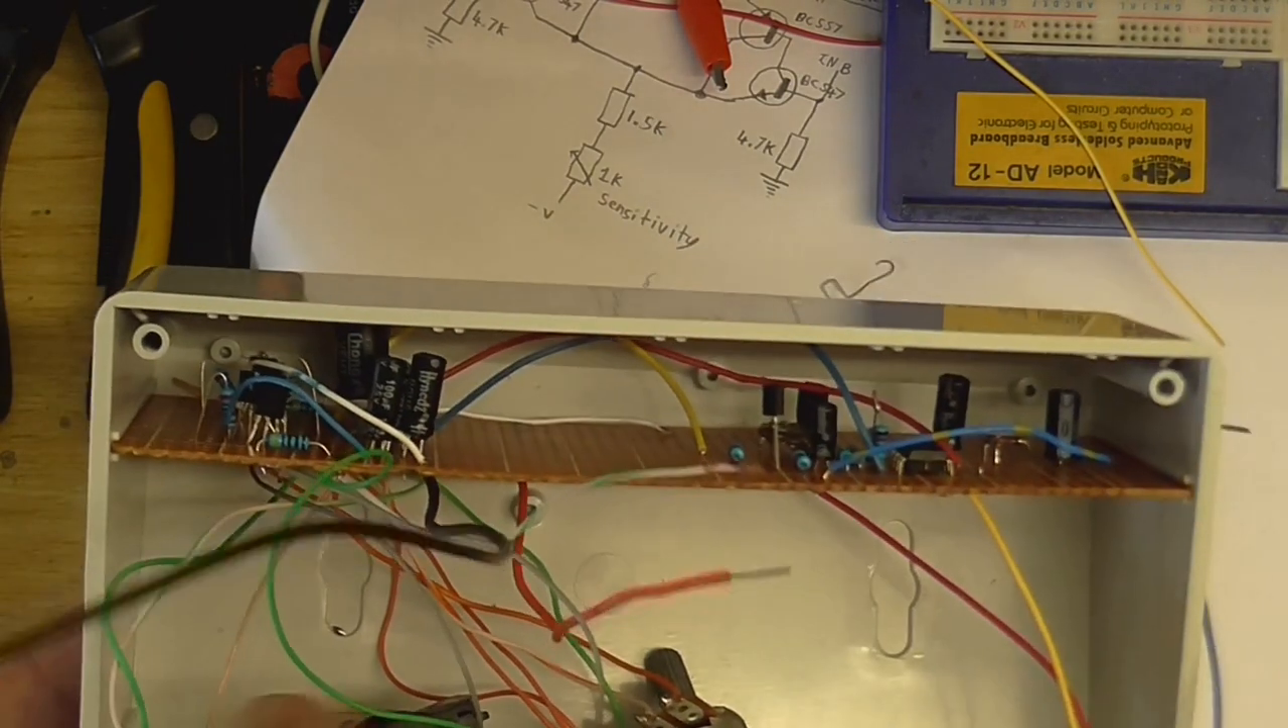Okay, so, I decided to see how well the circuit would fit into the box. And it fits in really nicely.